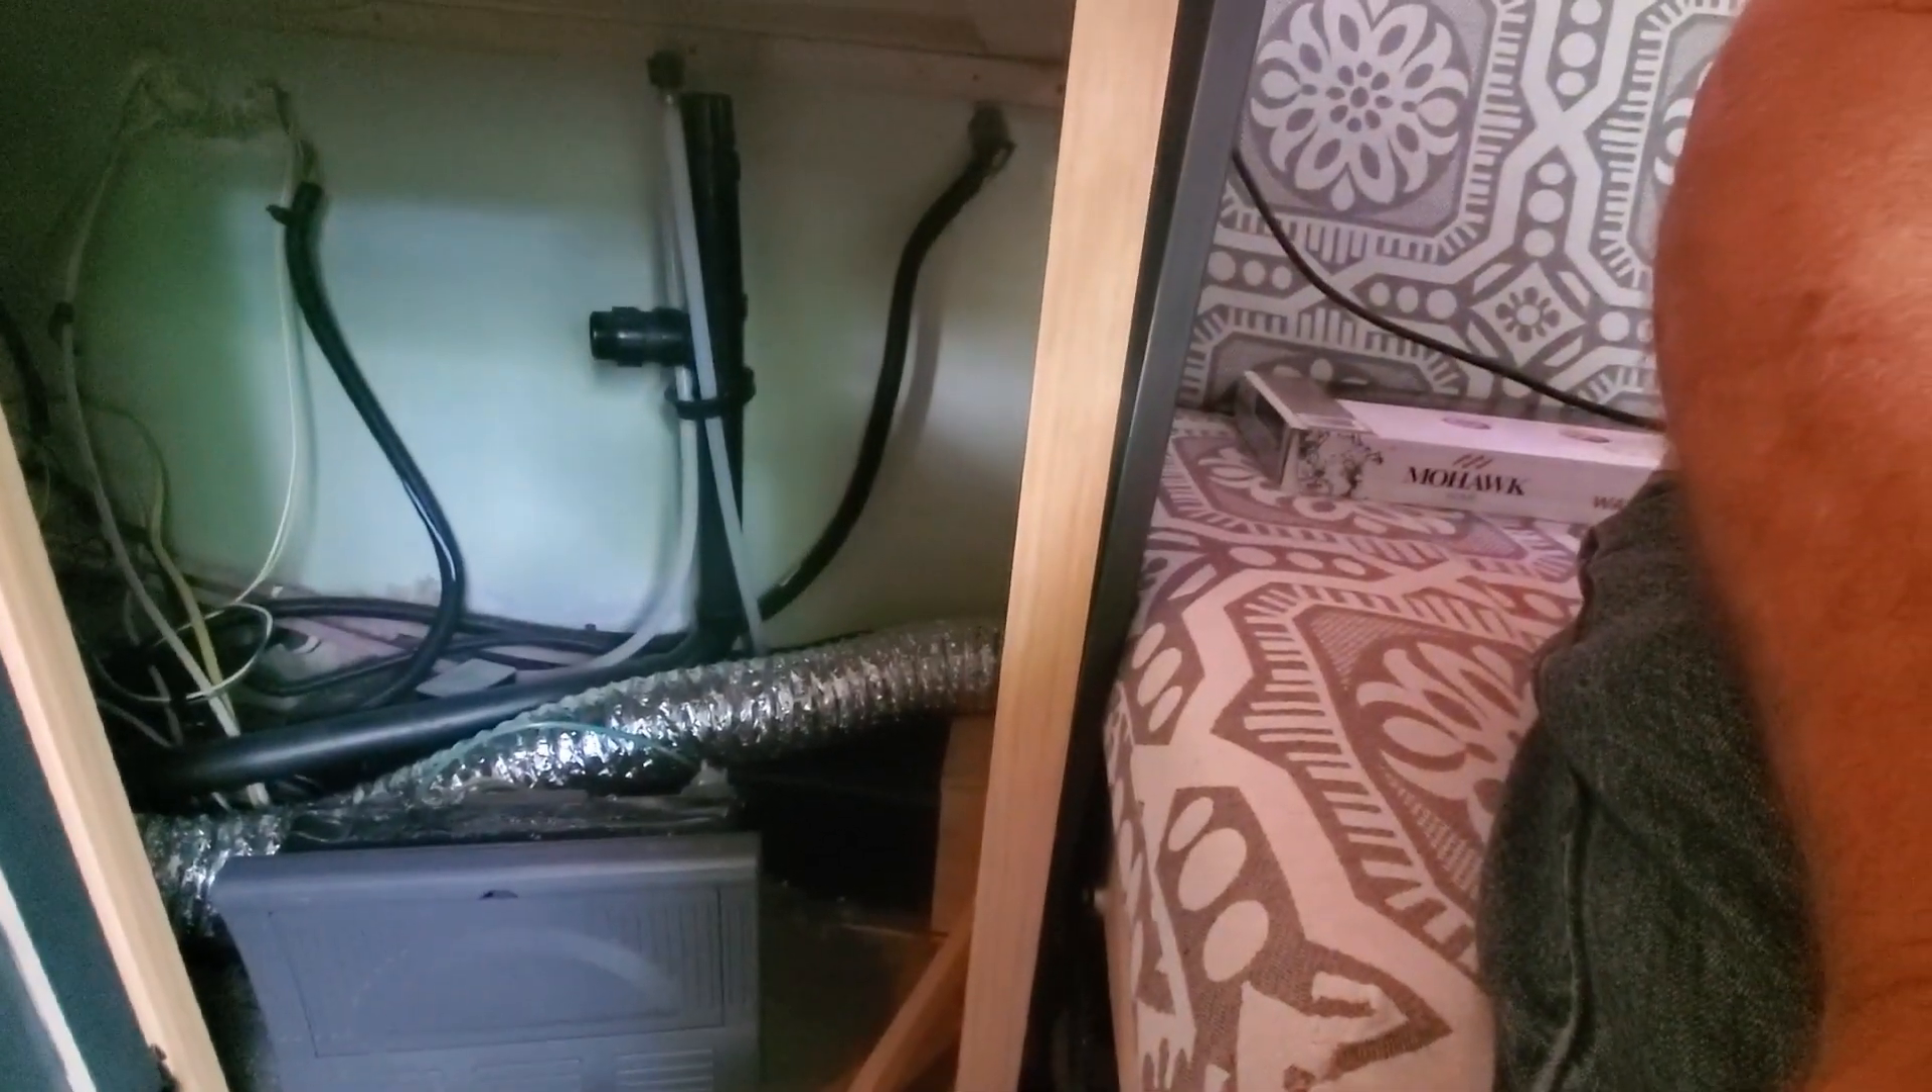You'll notice there's no shelves in there yet.